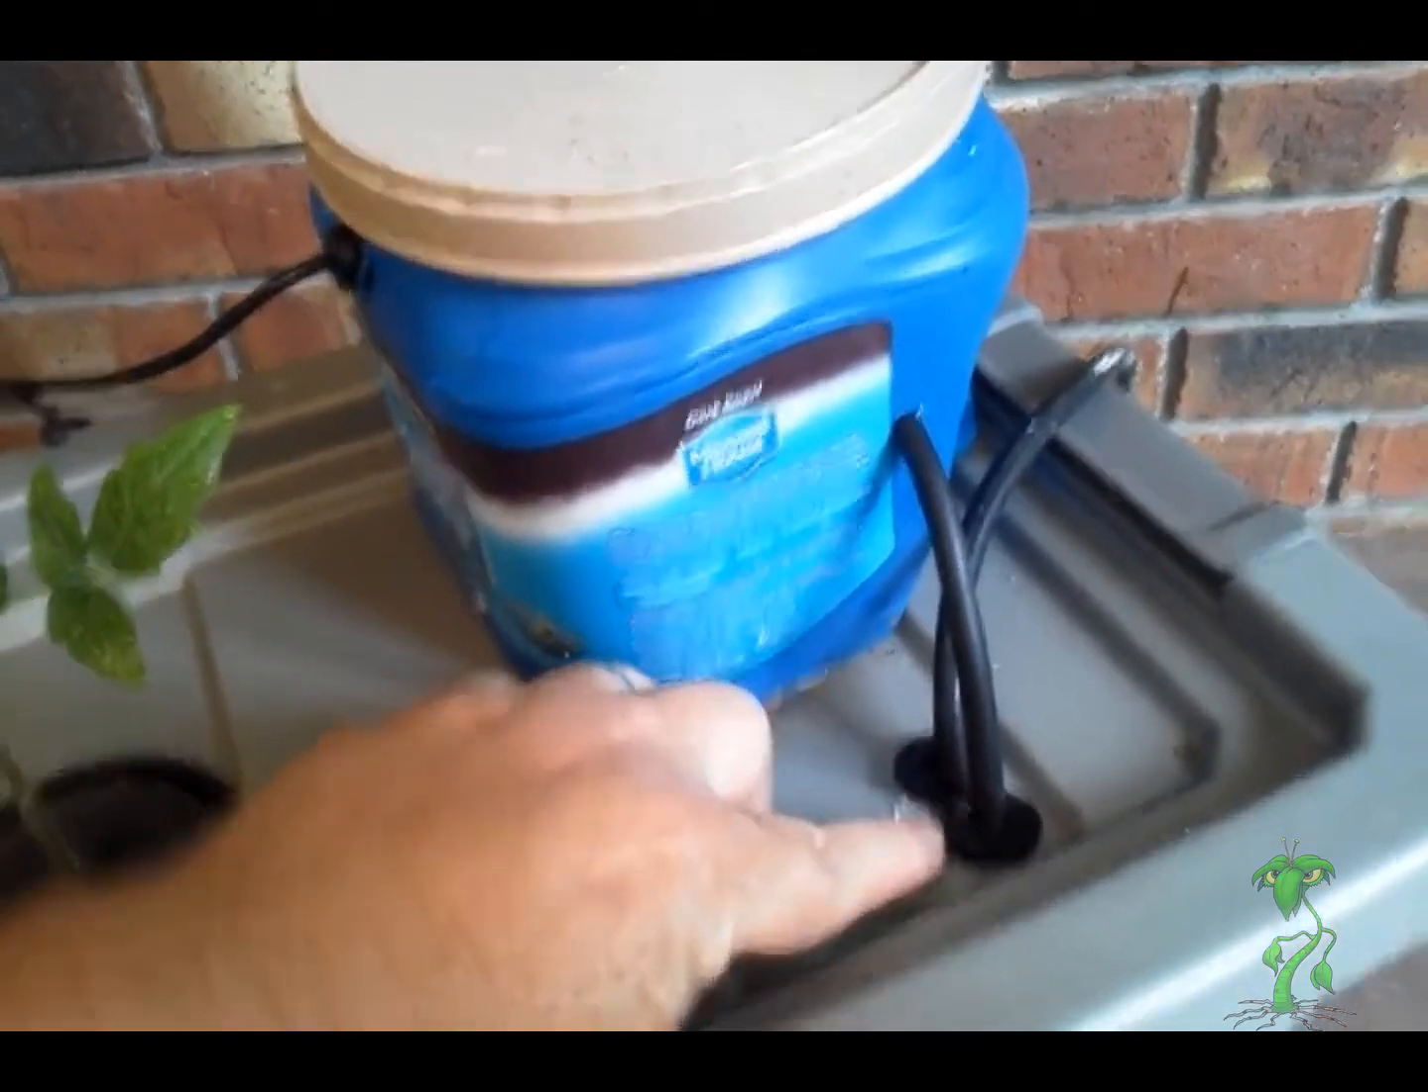We ran the Pump hose up through here And the pump cord up through here Put the grommets around them.